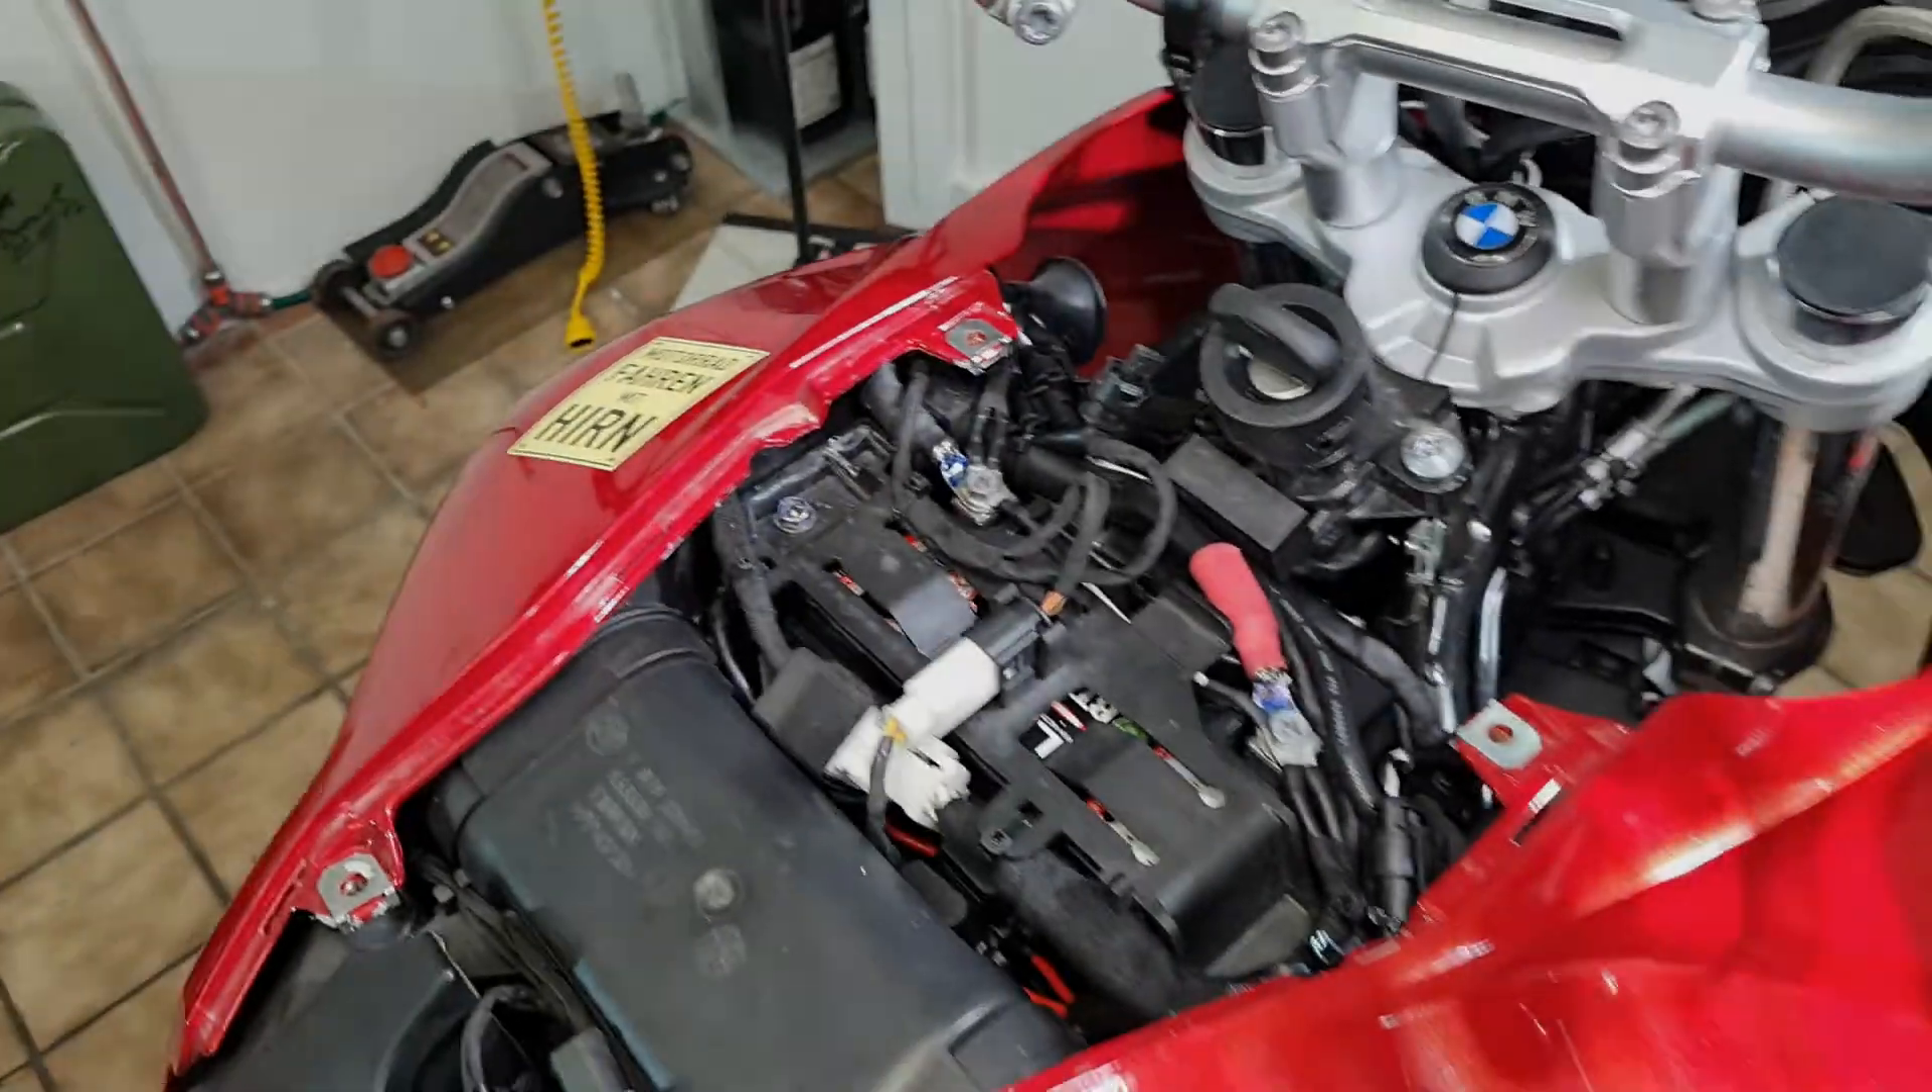Die Mittelverkleidung habe ich jetzt noch nicht drauf gemacht.